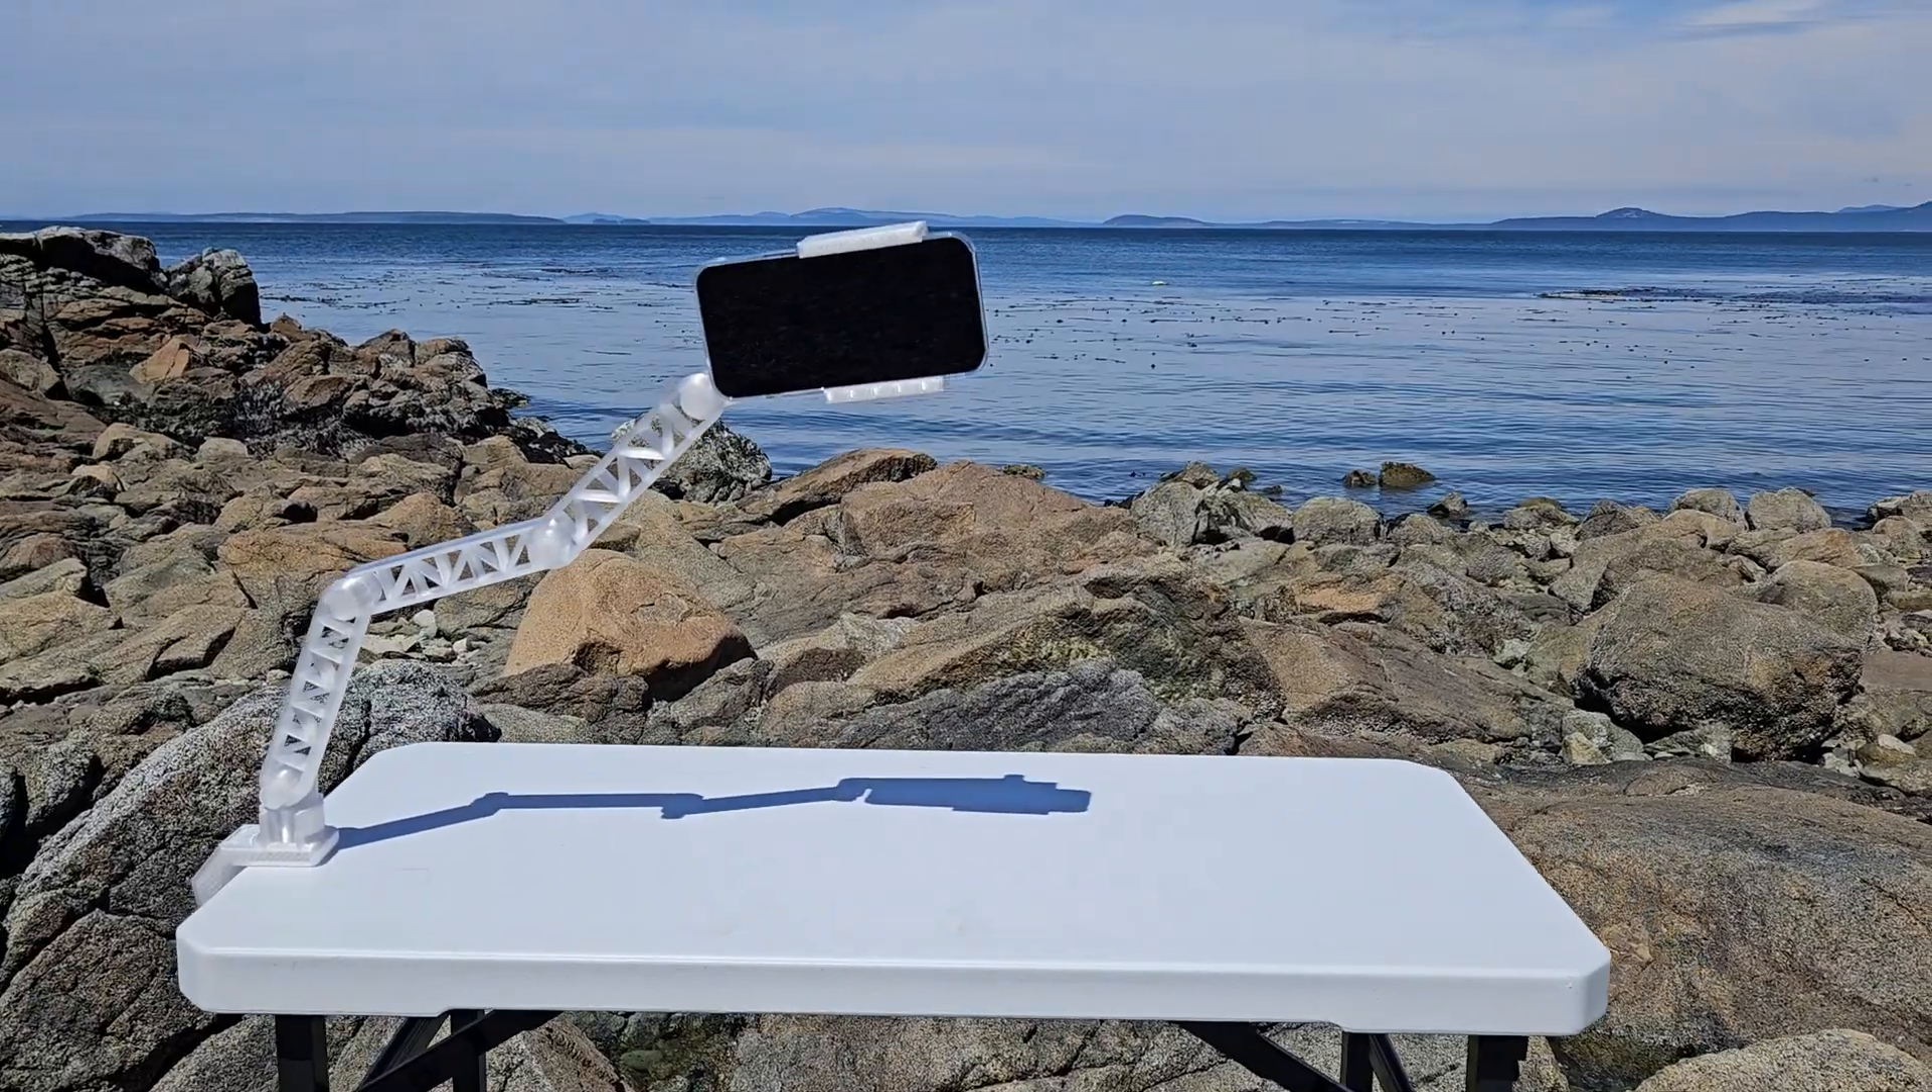Insert the arm into the base. Now the assembly is complete.